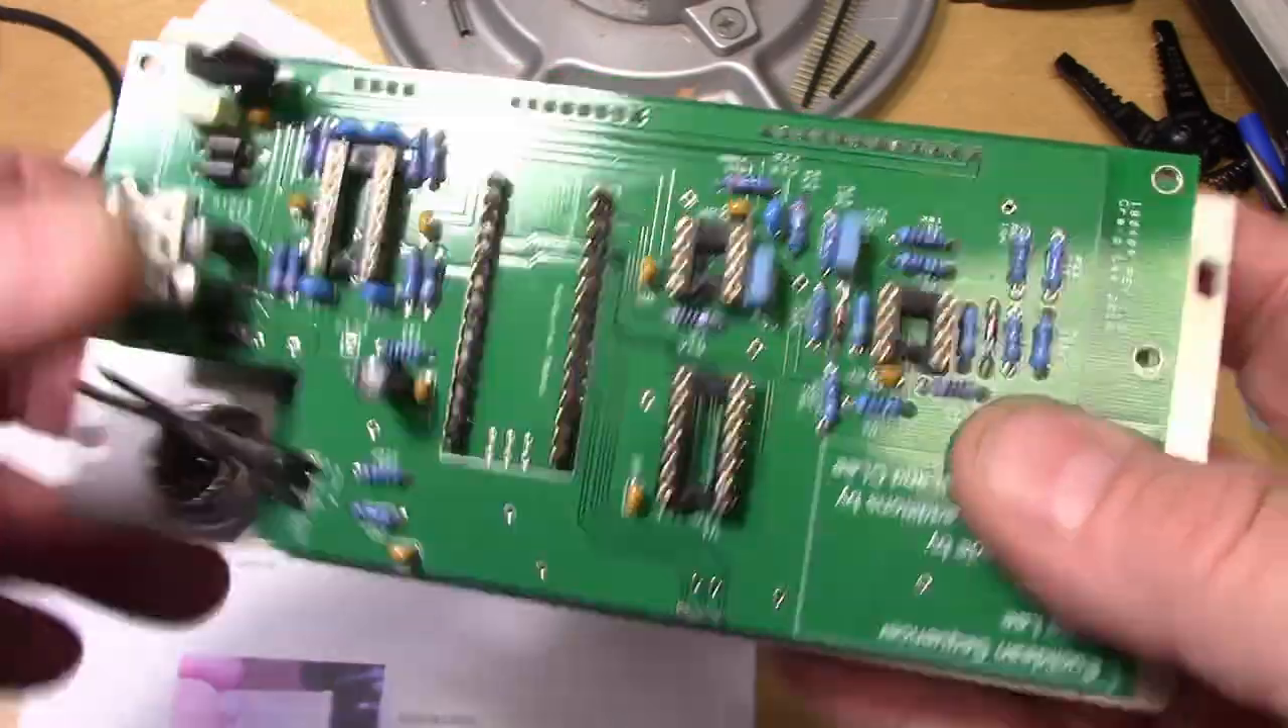Still quite a ways to go. We have to insert all of the ICs into the sockets.